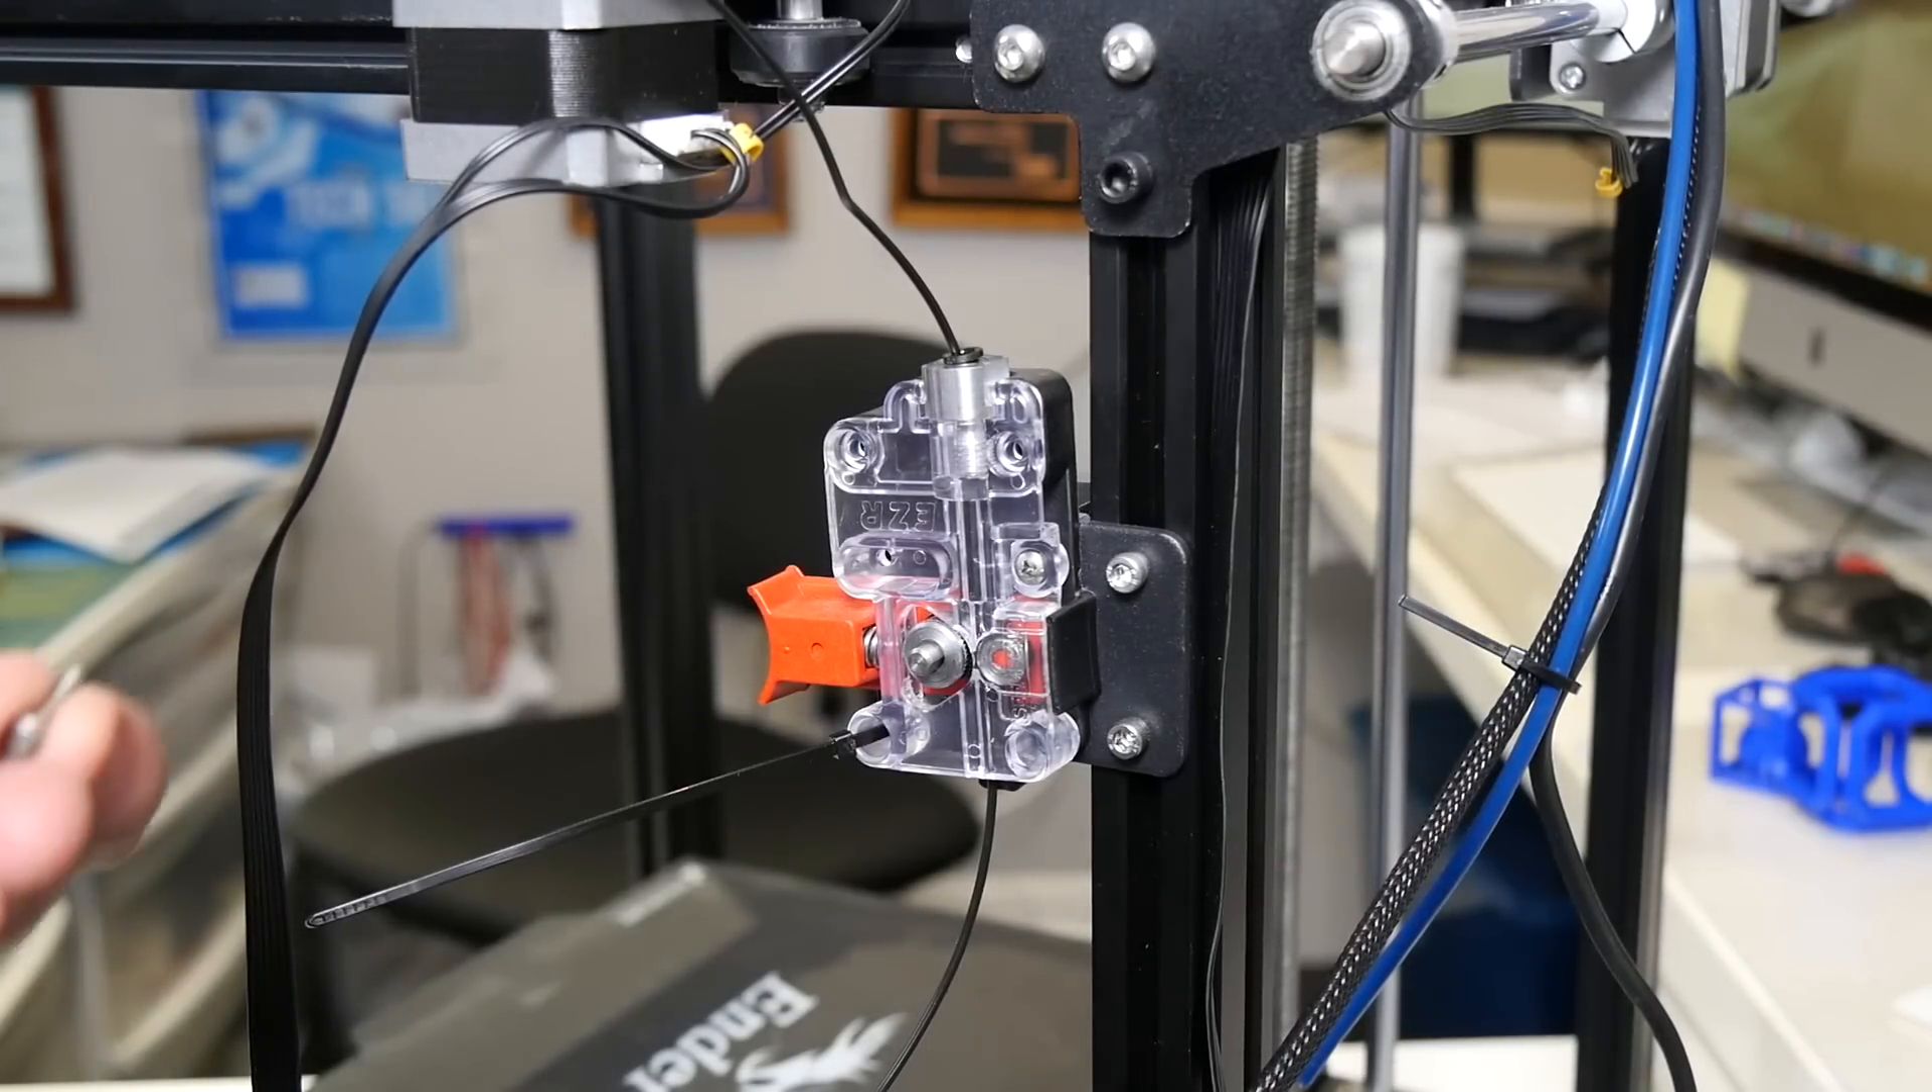Now, you'll notice I still have the cable tie holding holding the extruder together.